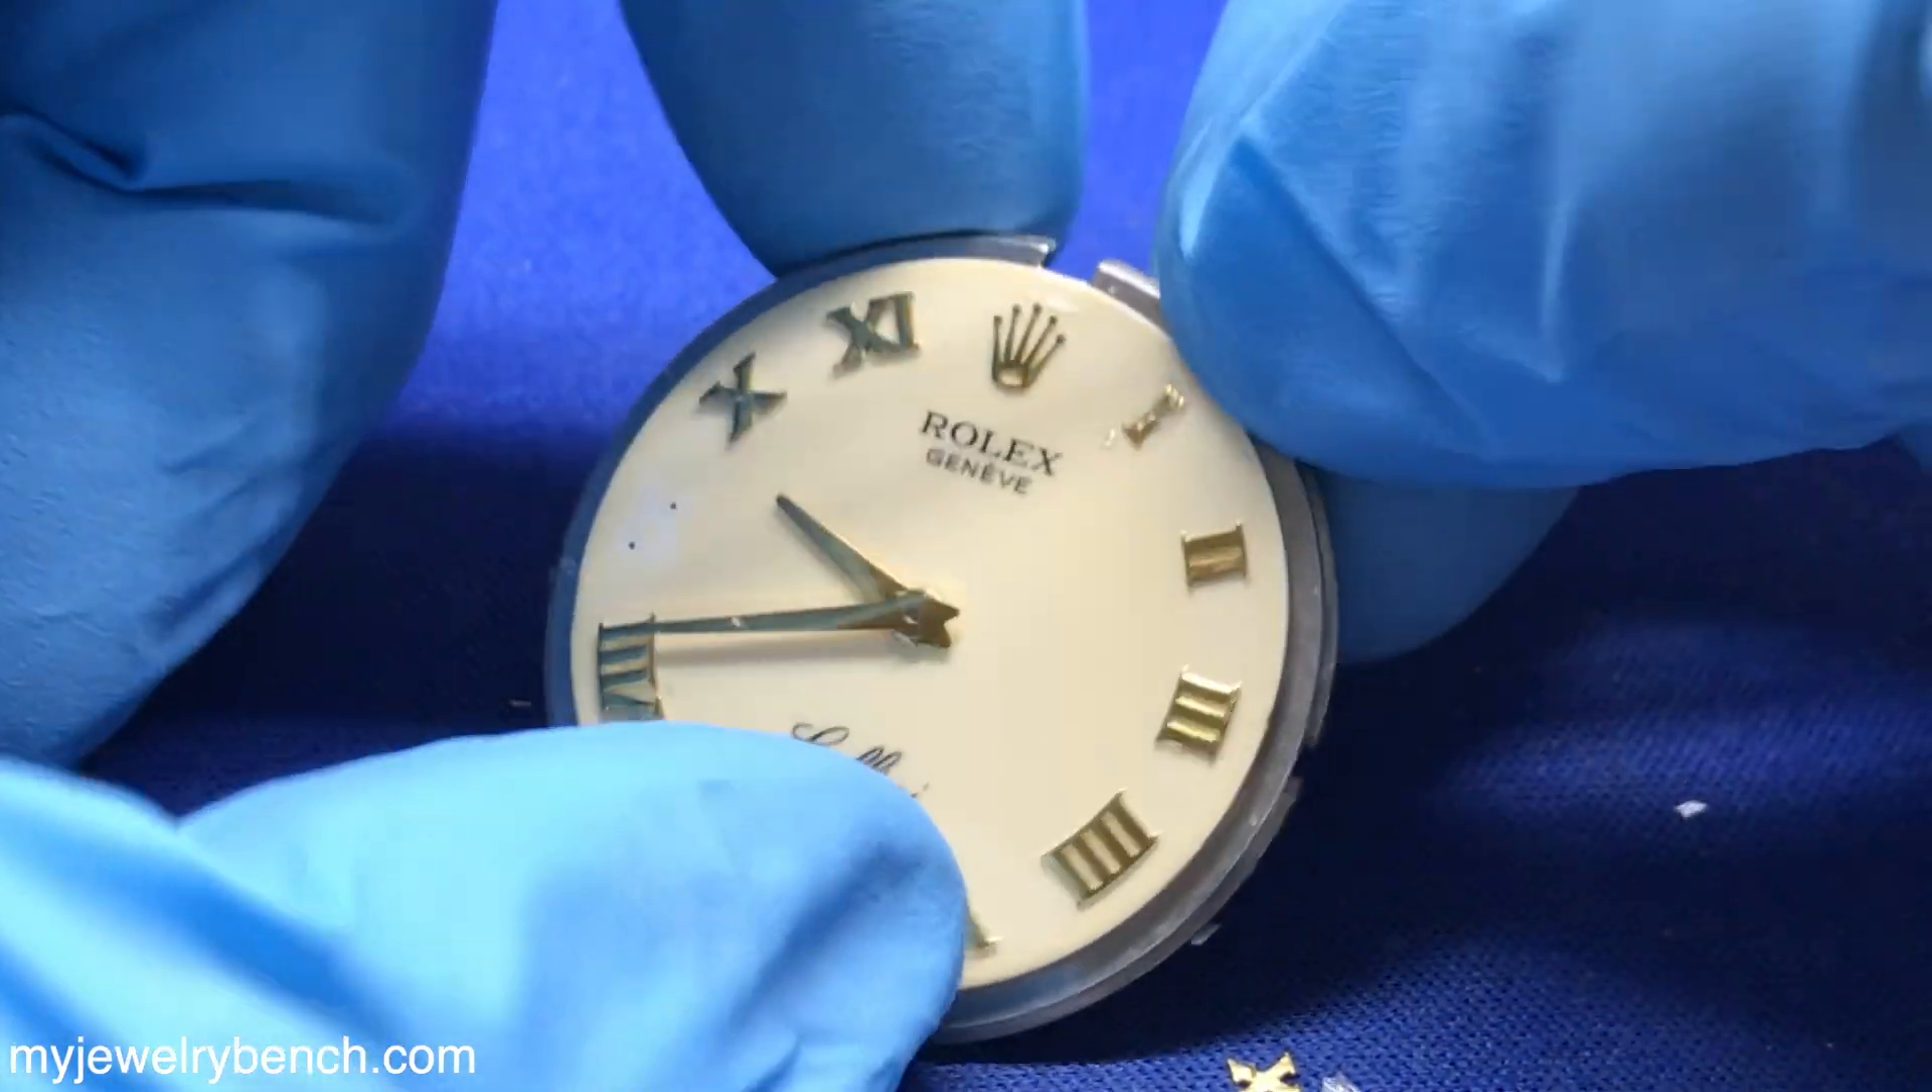We've got the movement out of the case now.